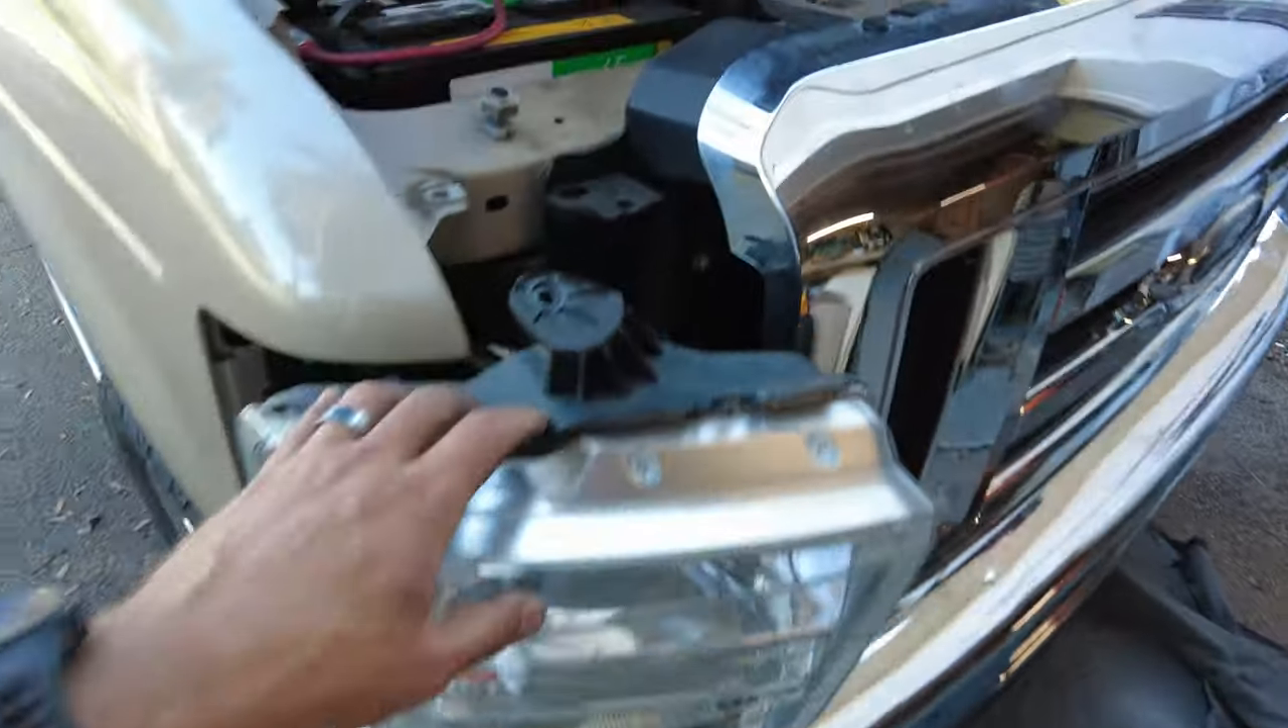Just got the headlight out for a reference point.